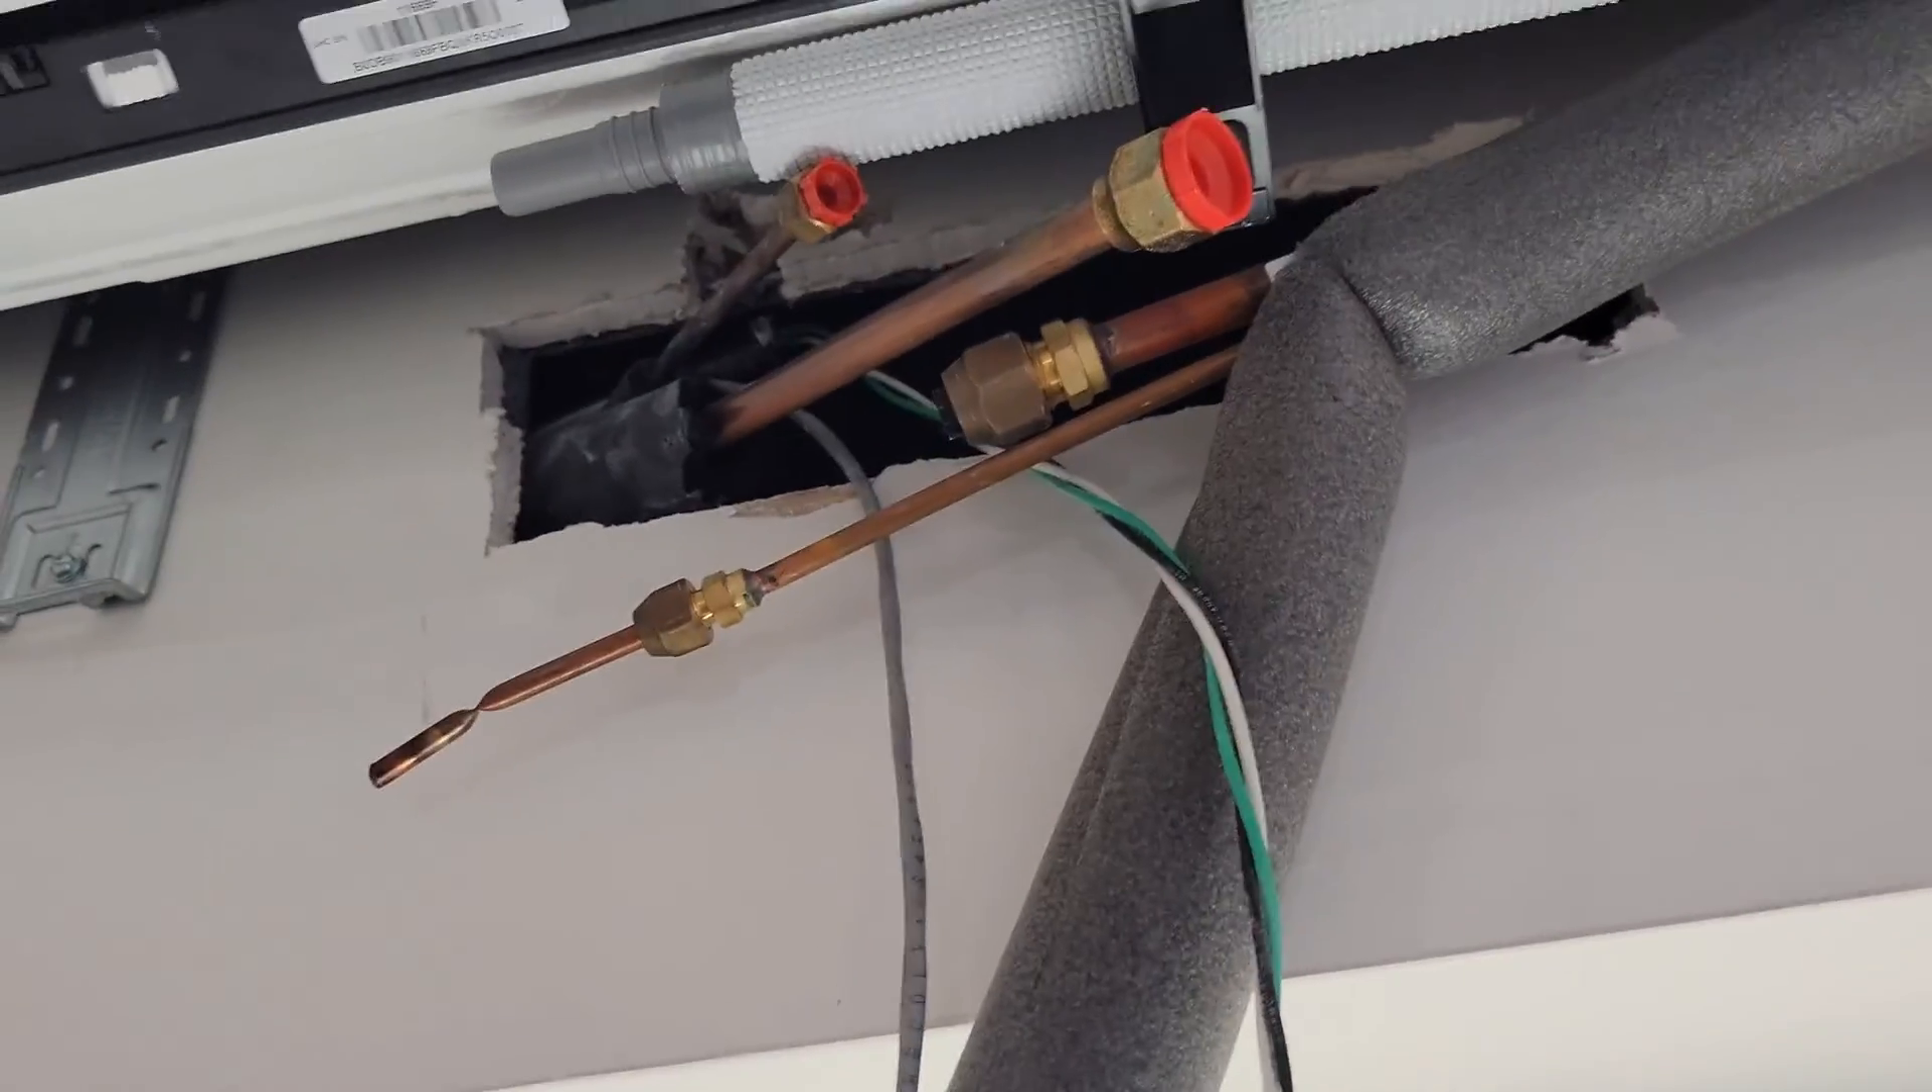We've got our line sets from our wall mount air handler and they're about to tie those in.